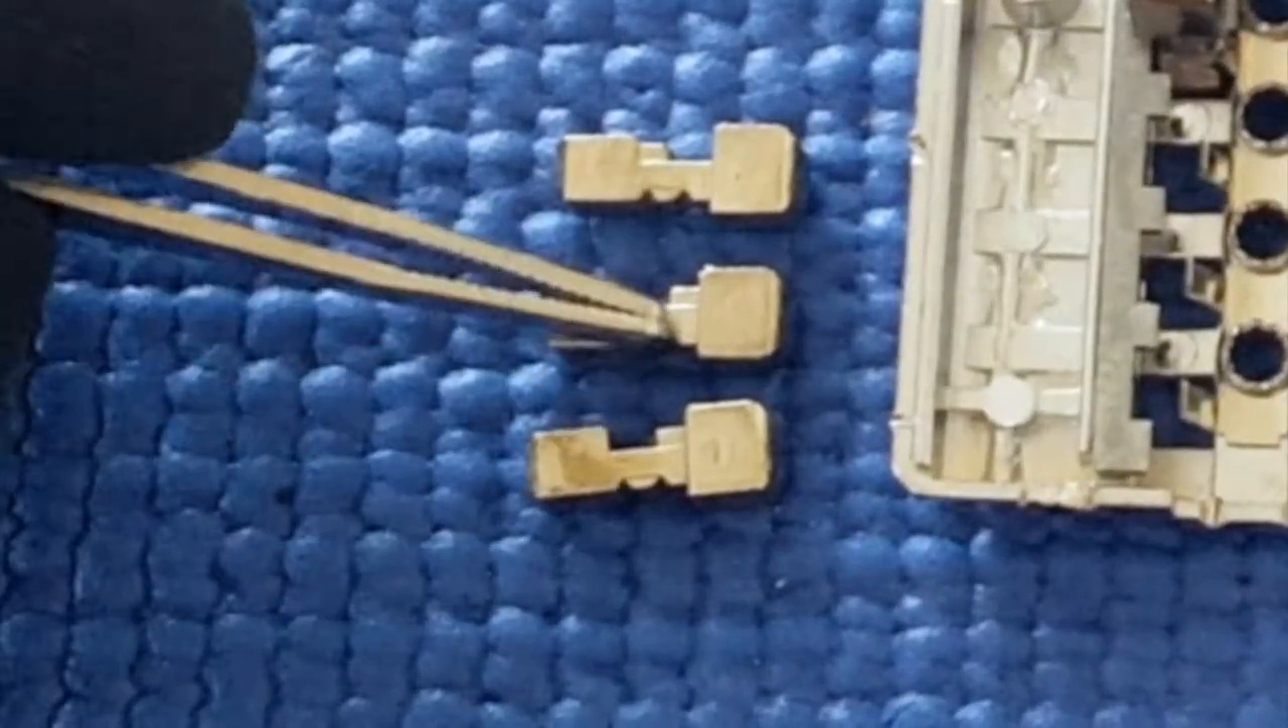I've taken some of the, uh, the buttons out.